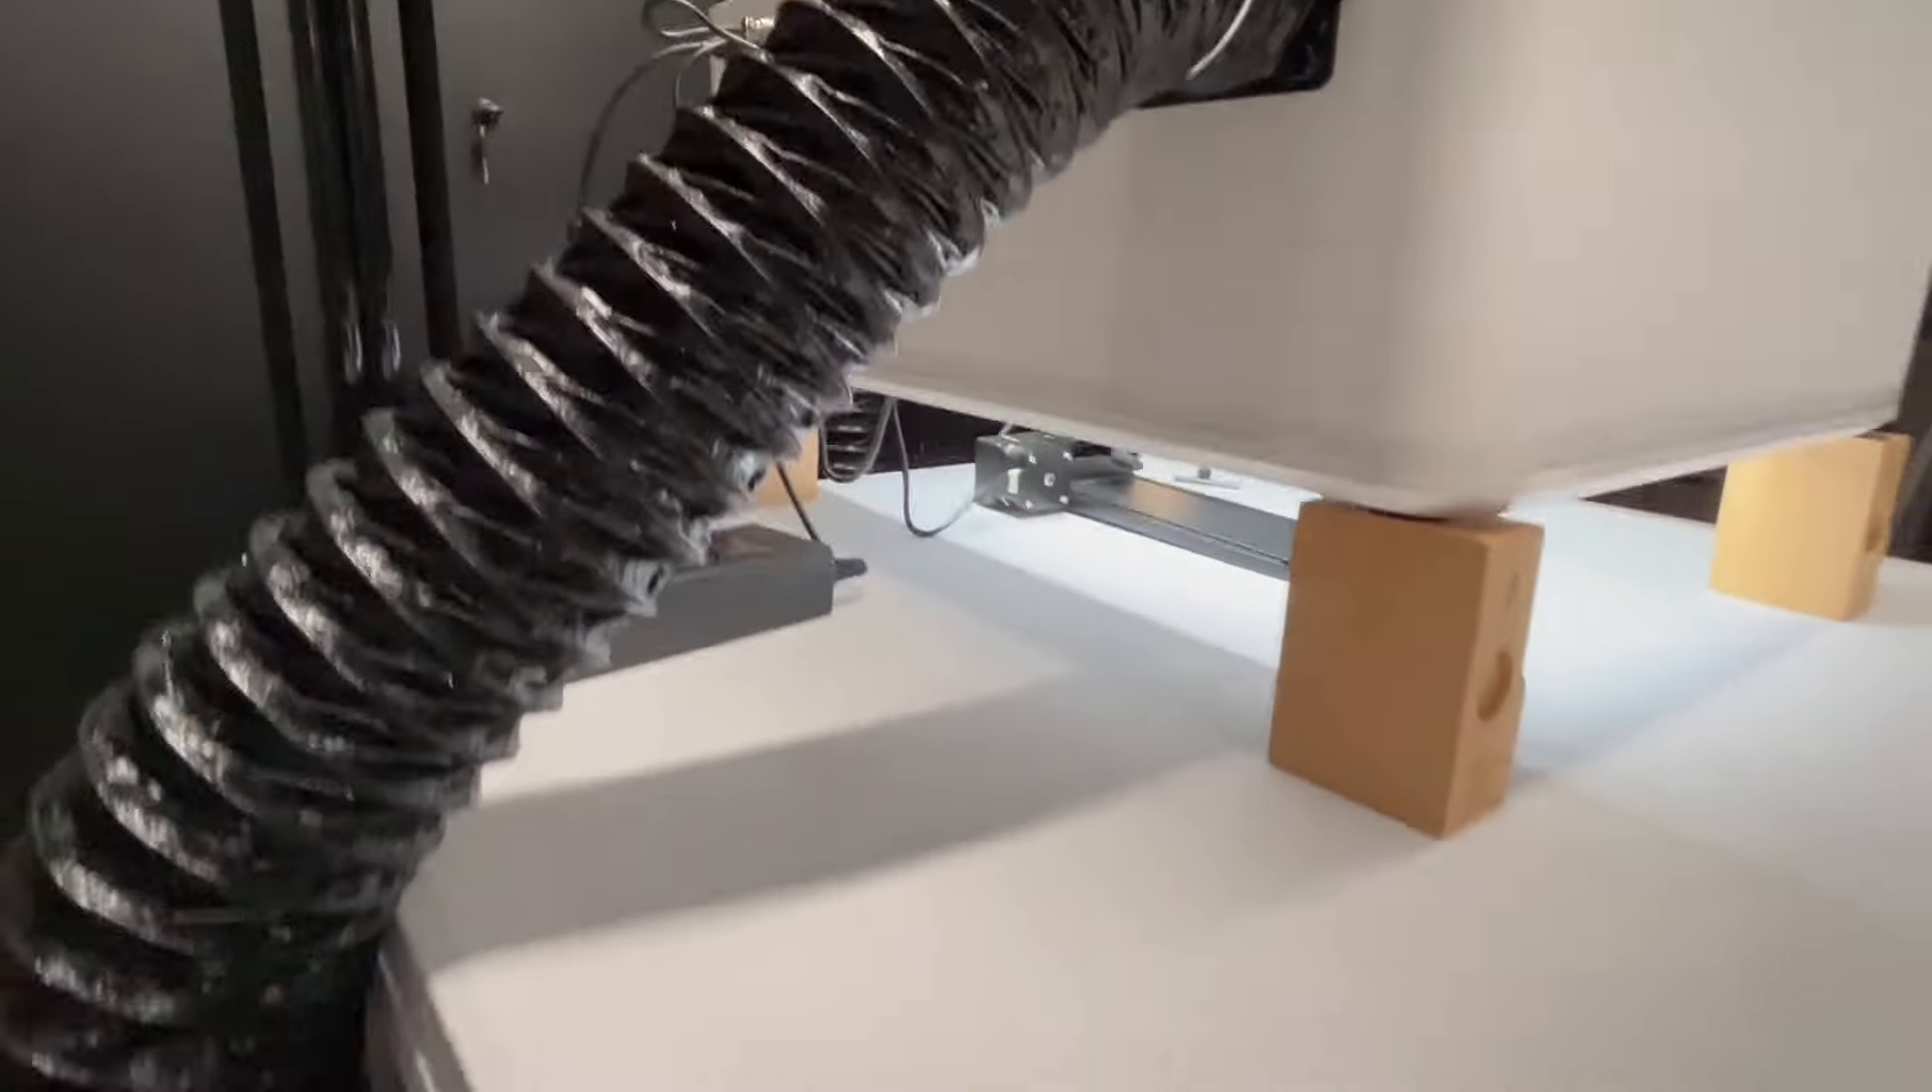Because look at this big gap underneath.